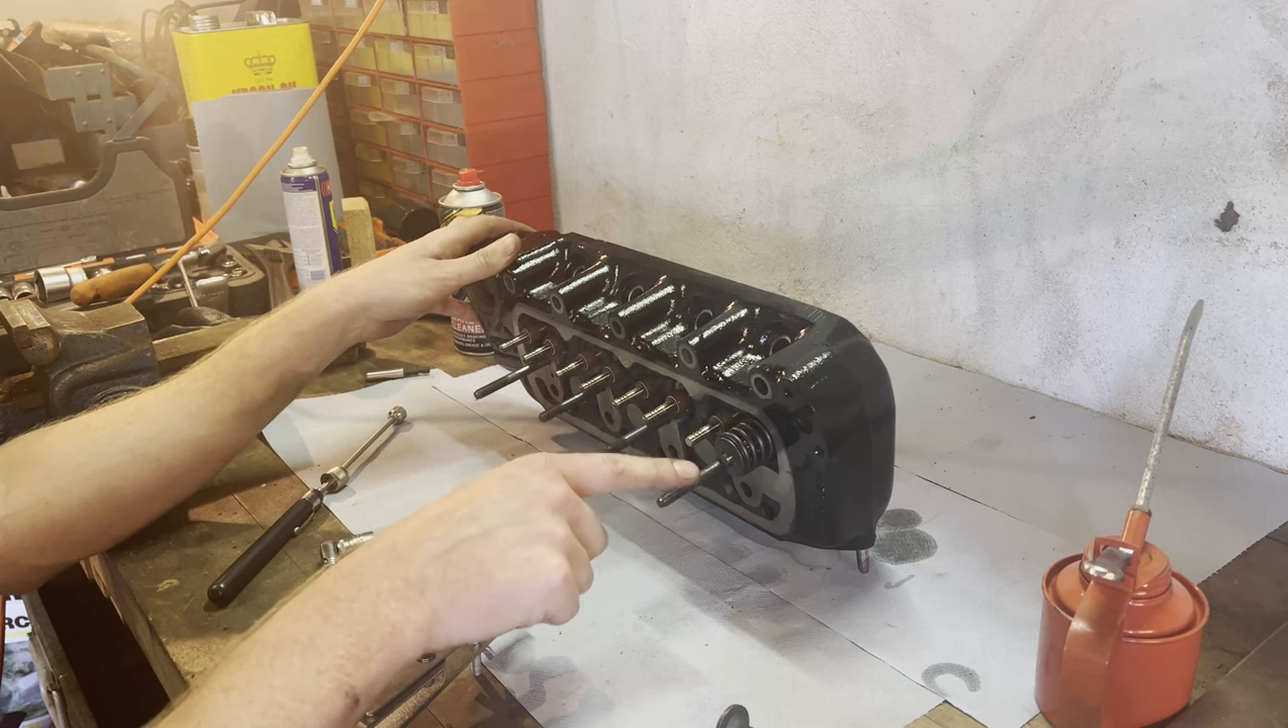Well, in the meantime as you can see I have already put in the first valve spring.